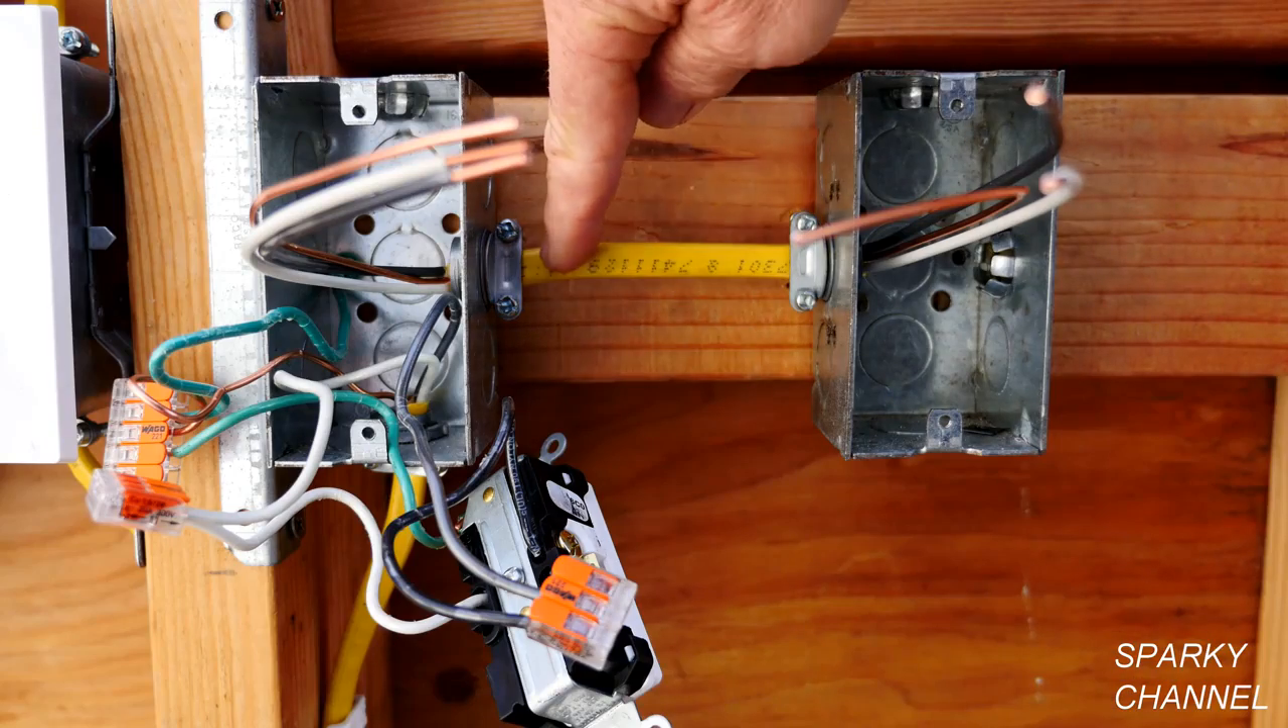I have installed the new cable. See this cable has the ground wire and that is the big difference.